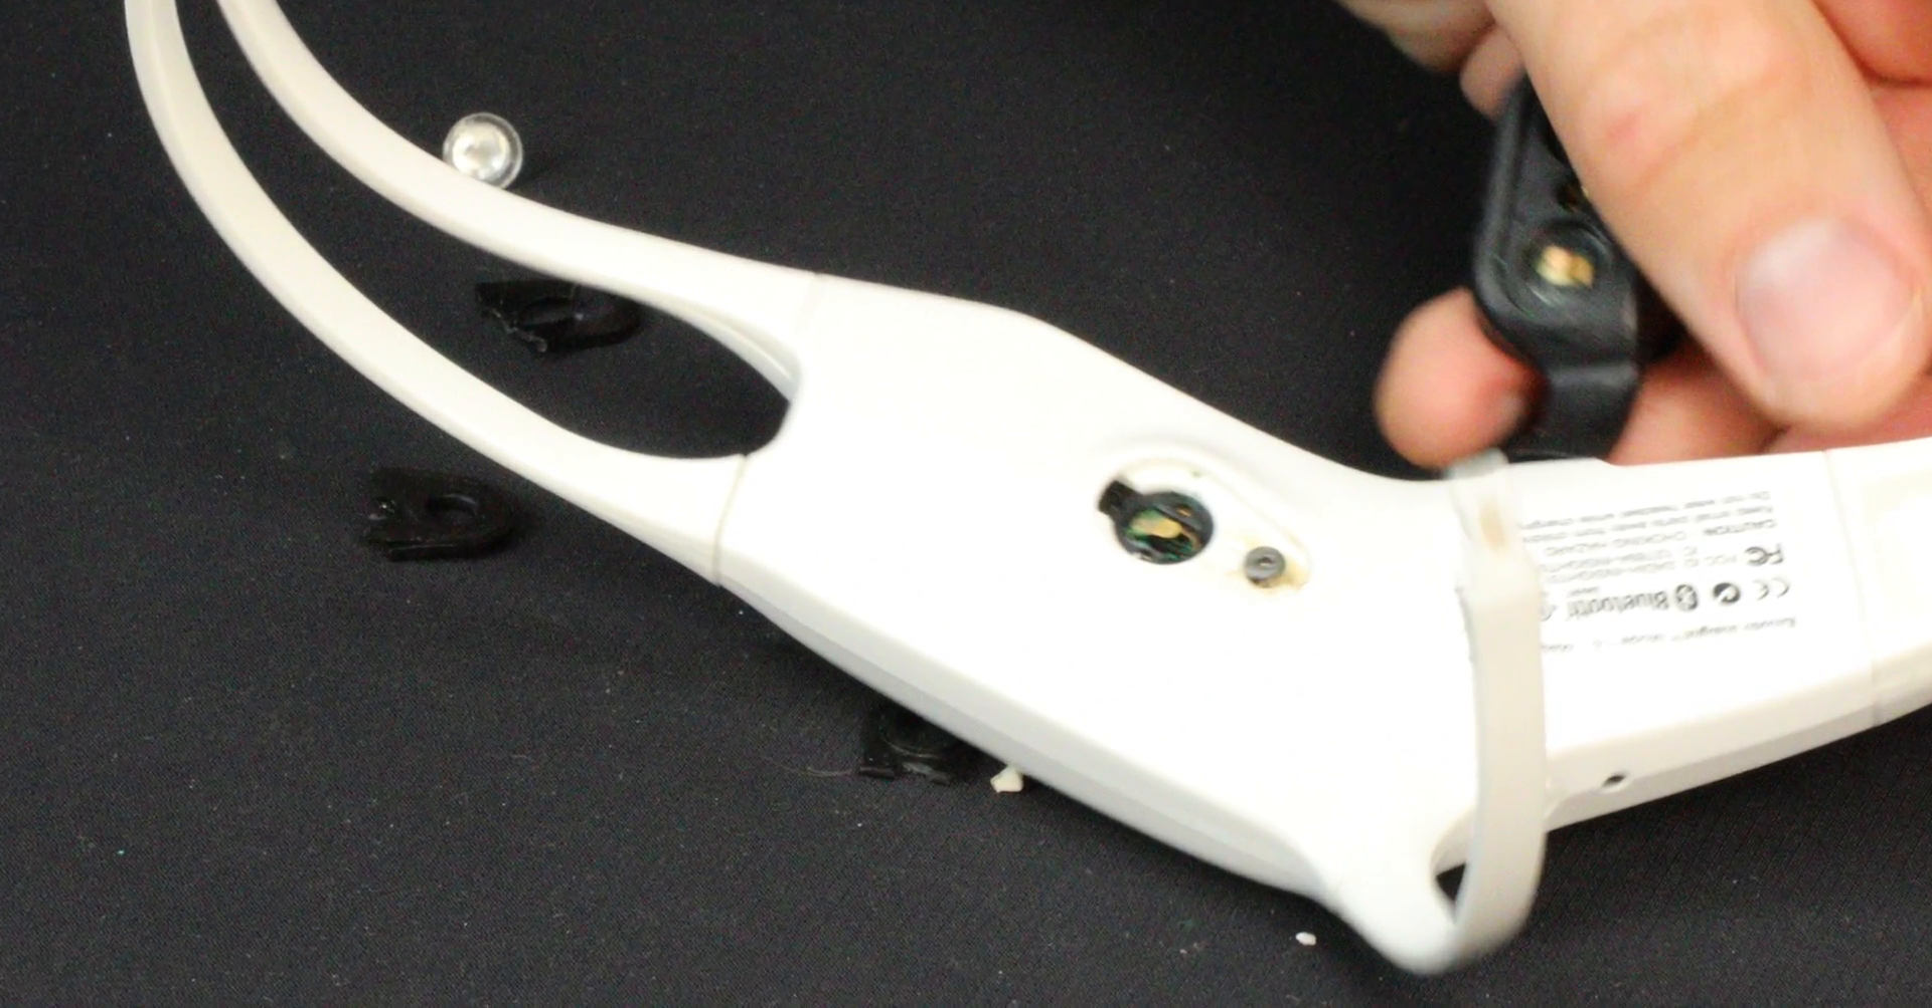You can also see in the middle of the device there where I already took out one of the sensors that goes on your temples and it's got like a little copper tag that feeds into the circuitry.